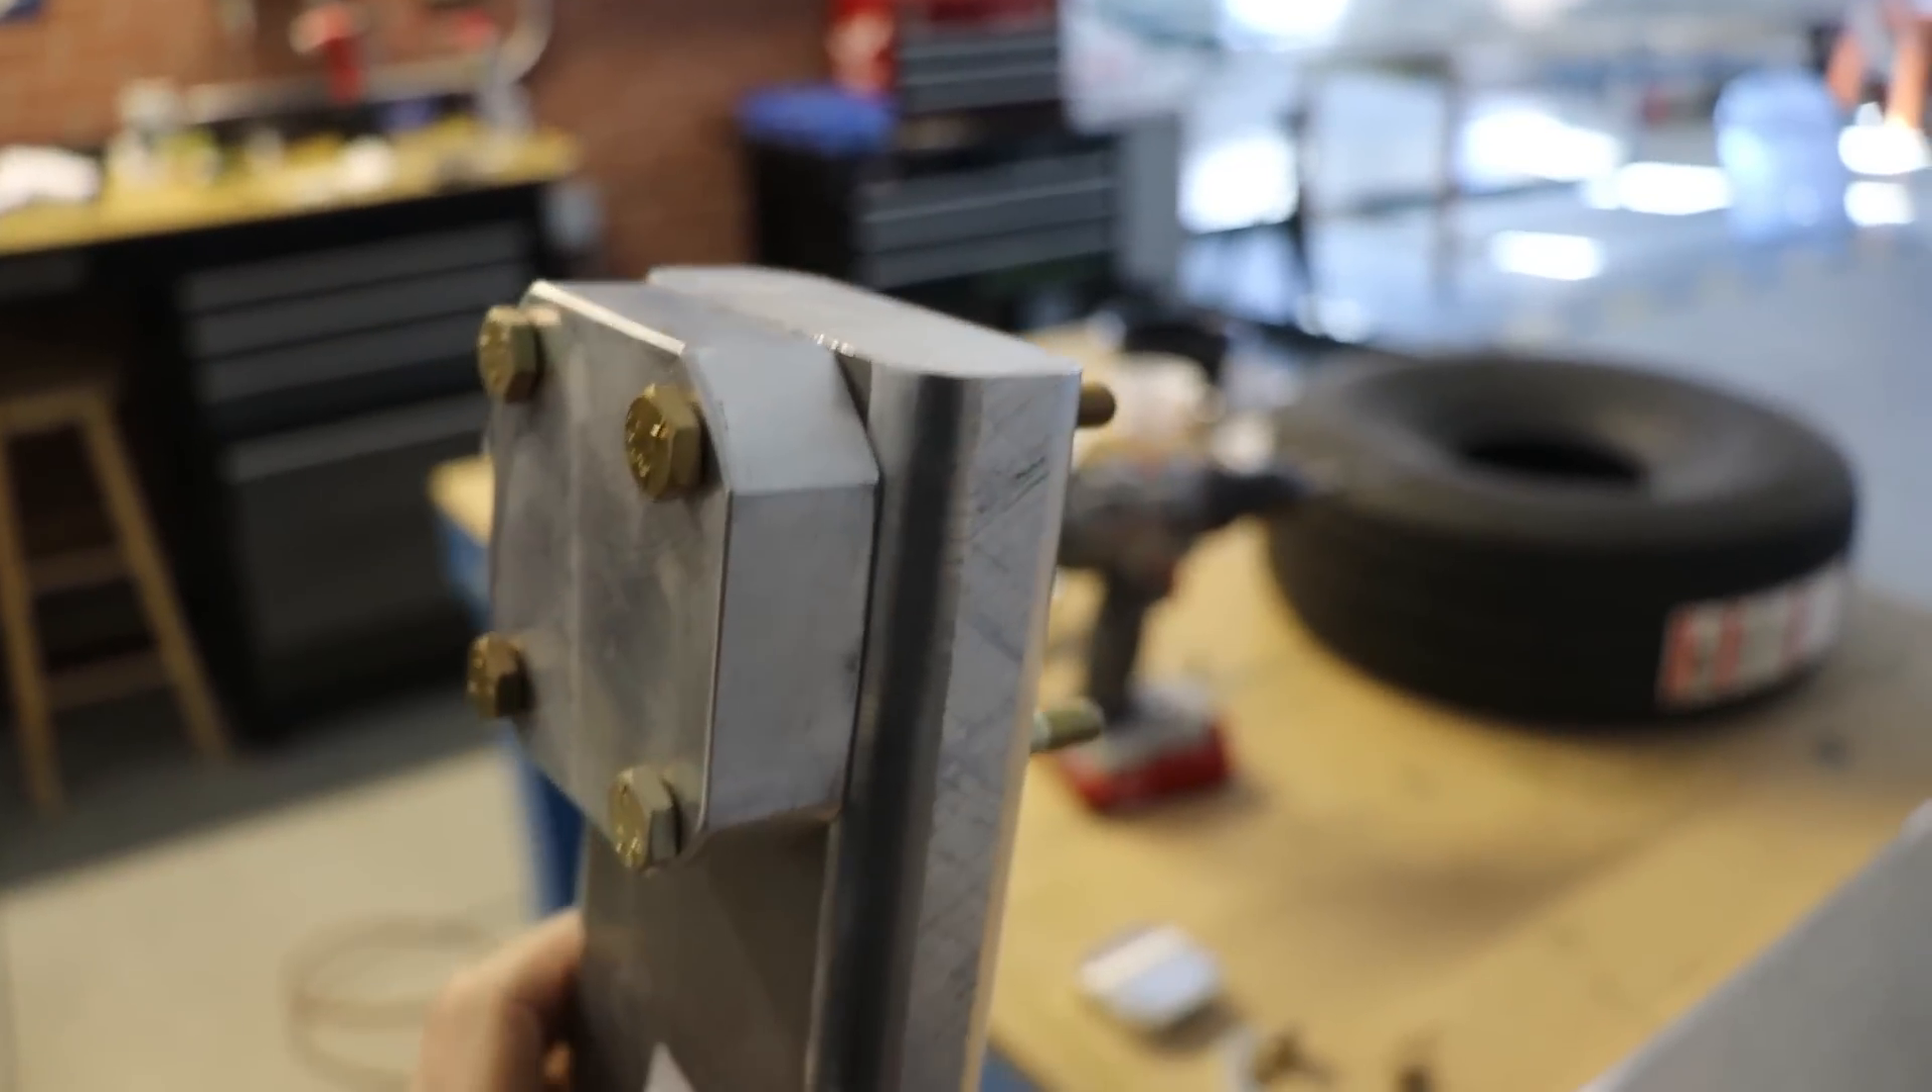You can see I've done these four here and I just put some random bolts in there just to, you know, just to keep it aligned.